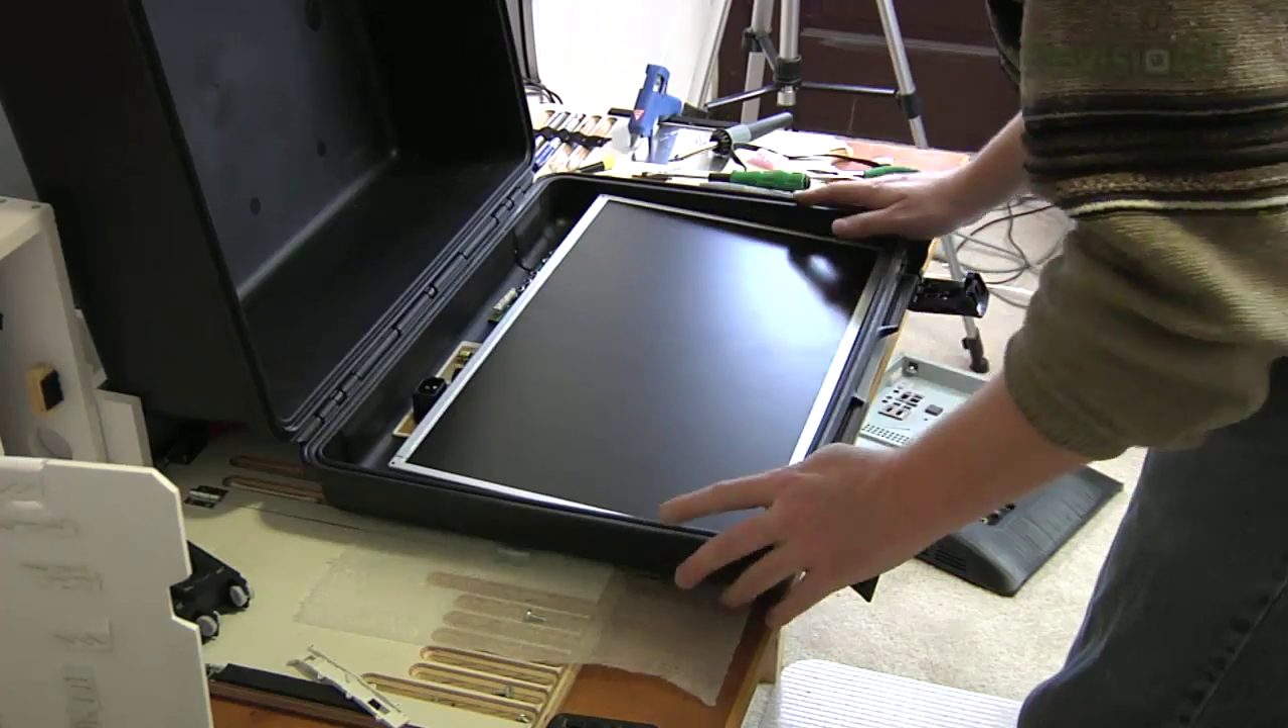Well, the LCD and everything fits.